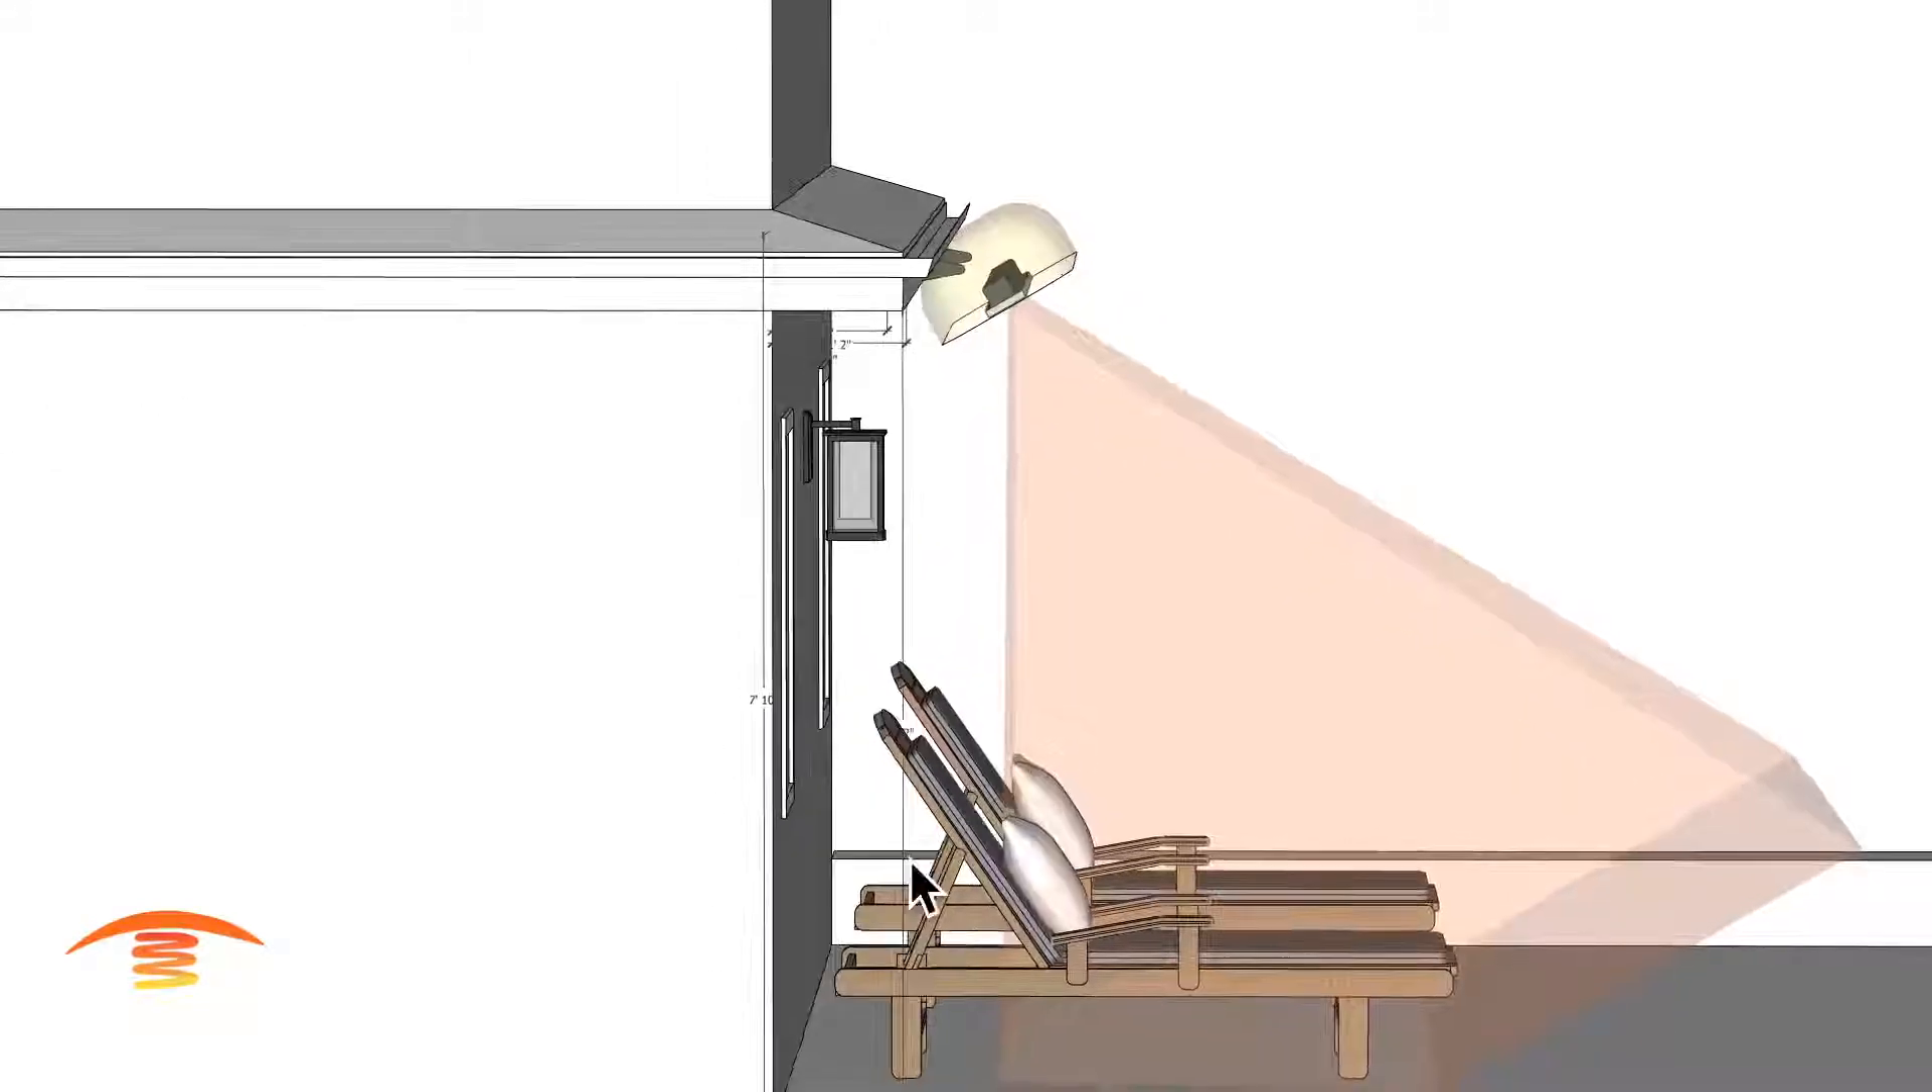You can see here that our footprint is not quite hitting the backs of the seat.